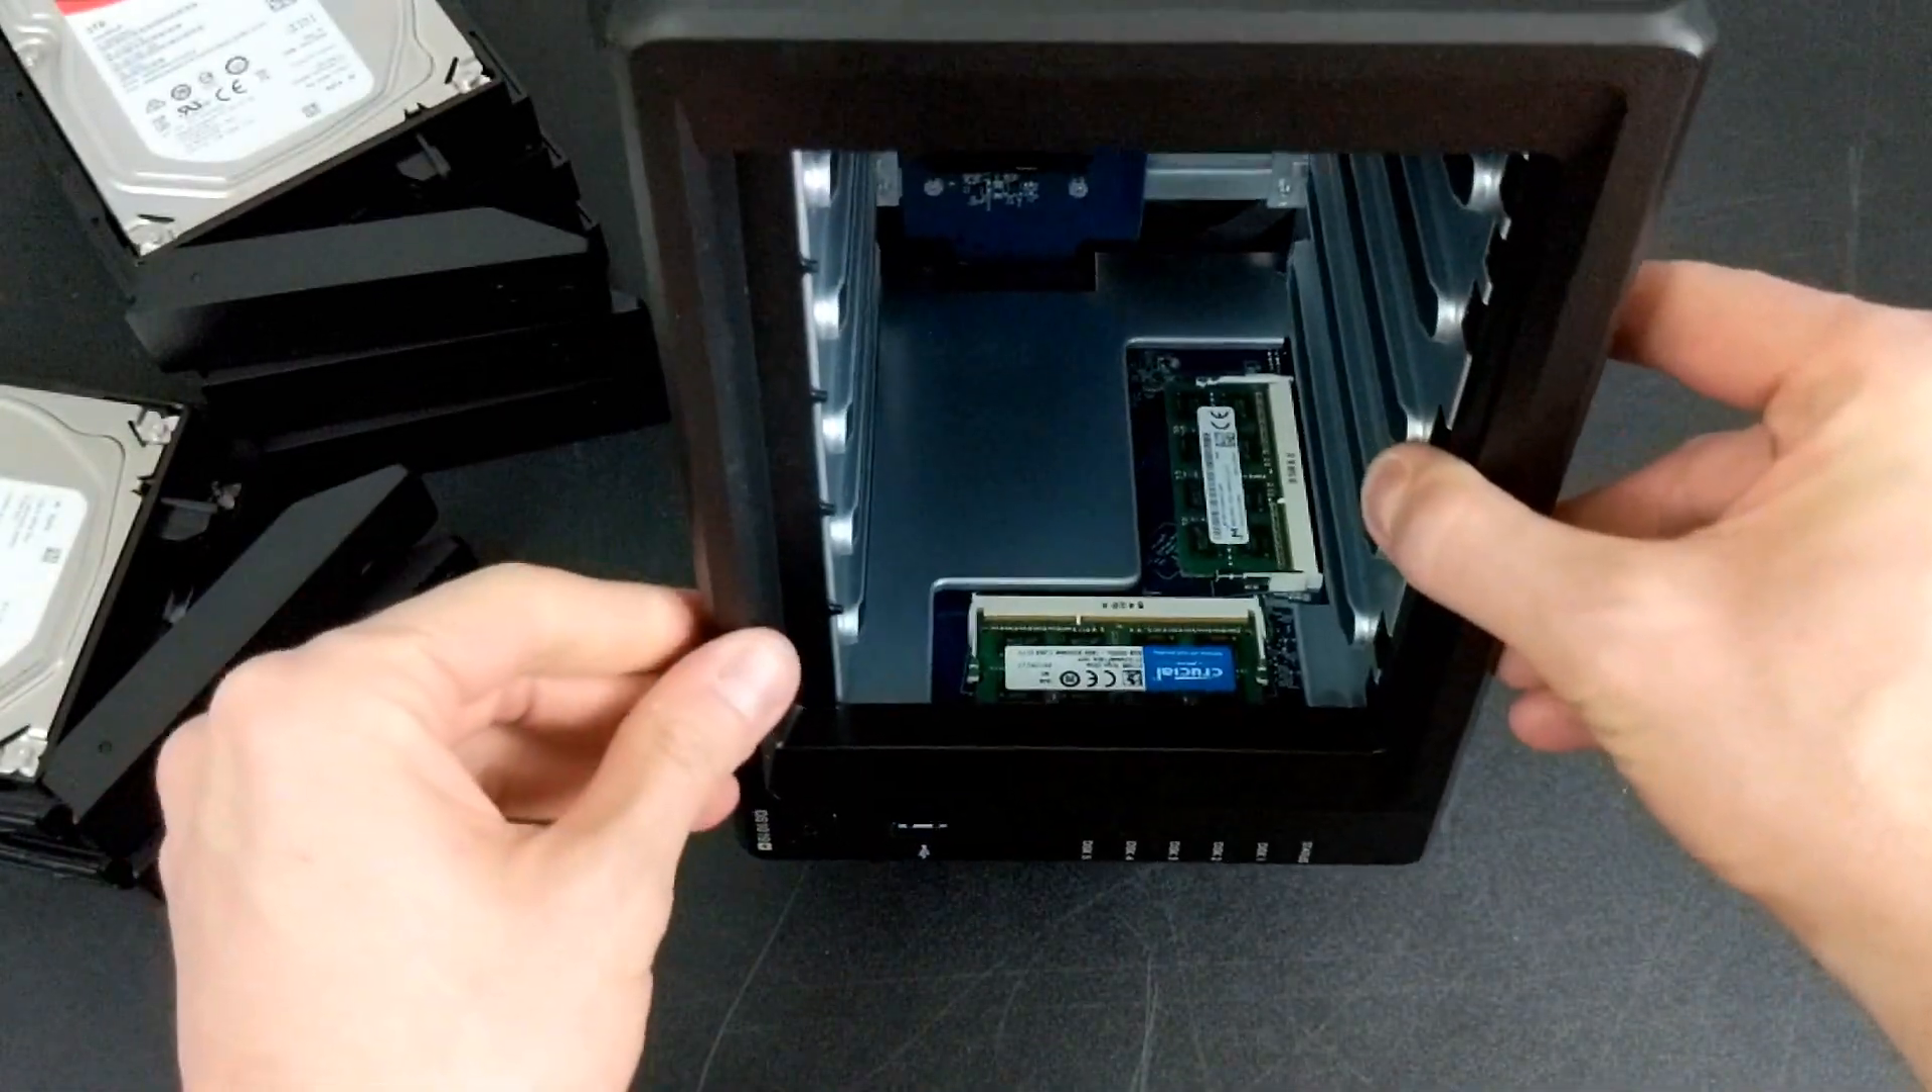Our memory has now been installed inside this device inside both bays.